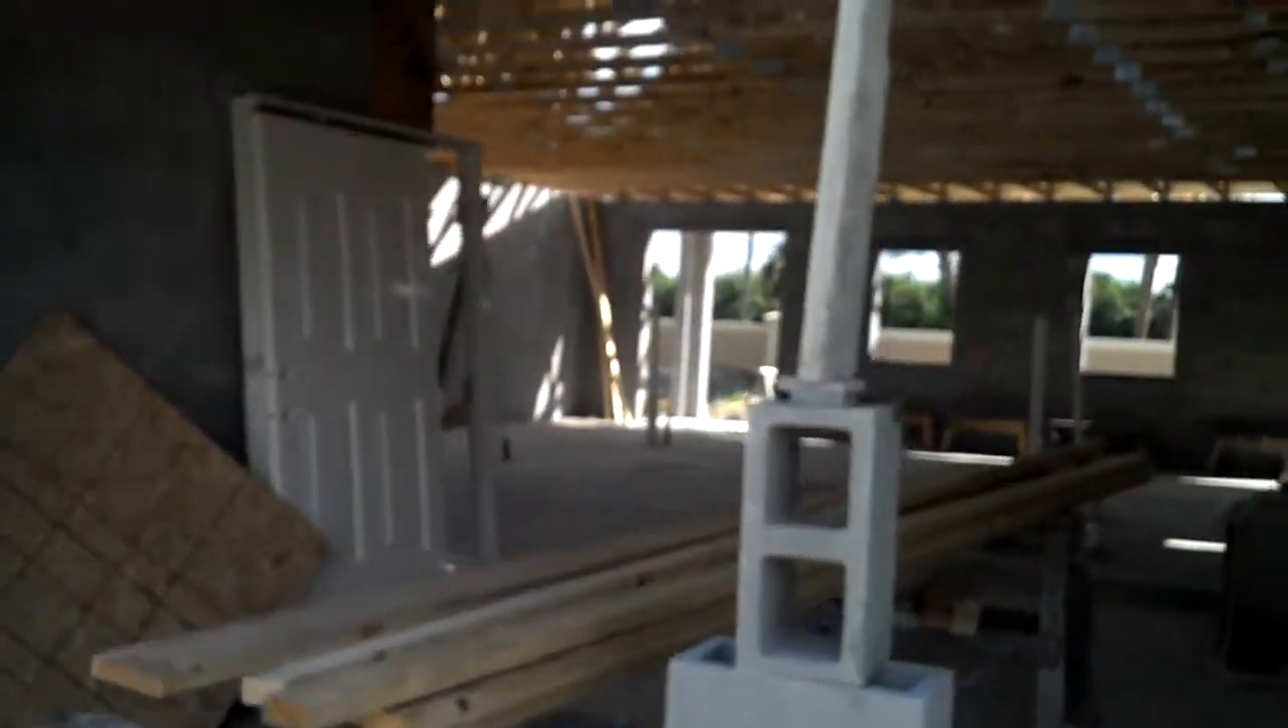Mira está la puerta de entrada que ya la trajeron pero no la han puesto todavía.